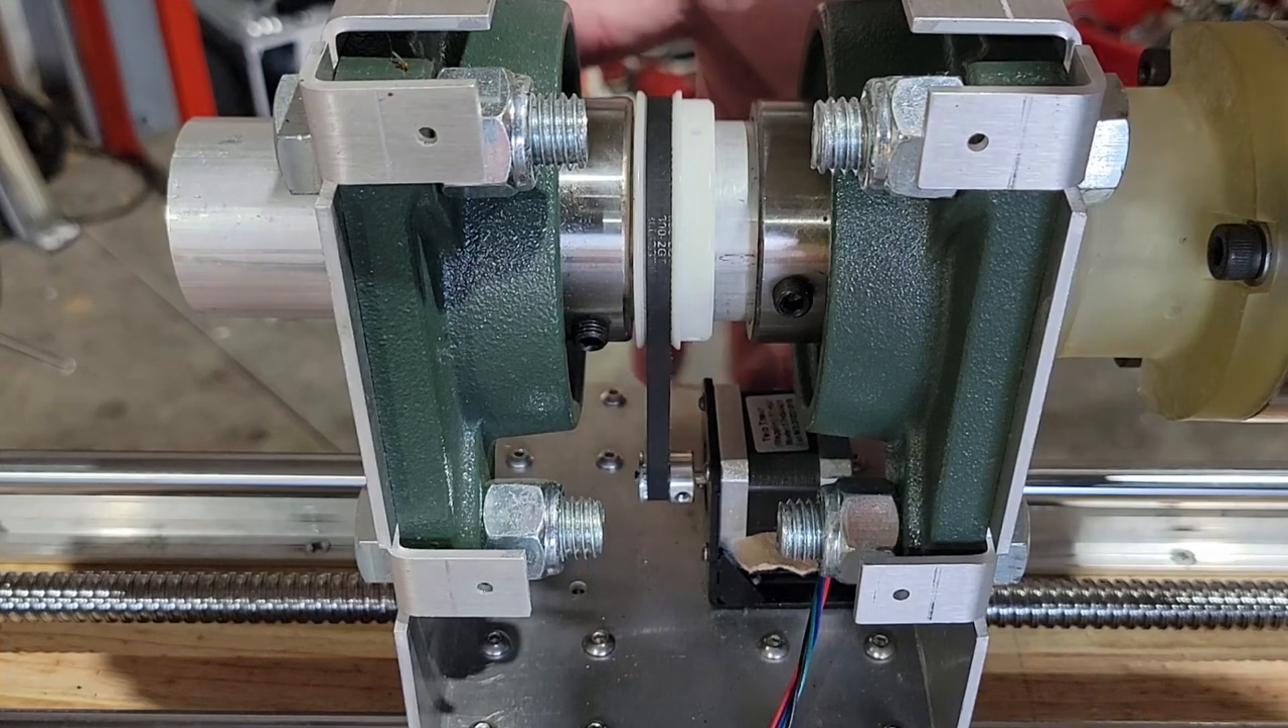Here inside the headstock you can see I have a 3D printed pulley that's mounted around the bore of the lathe just like I designed in CAD.